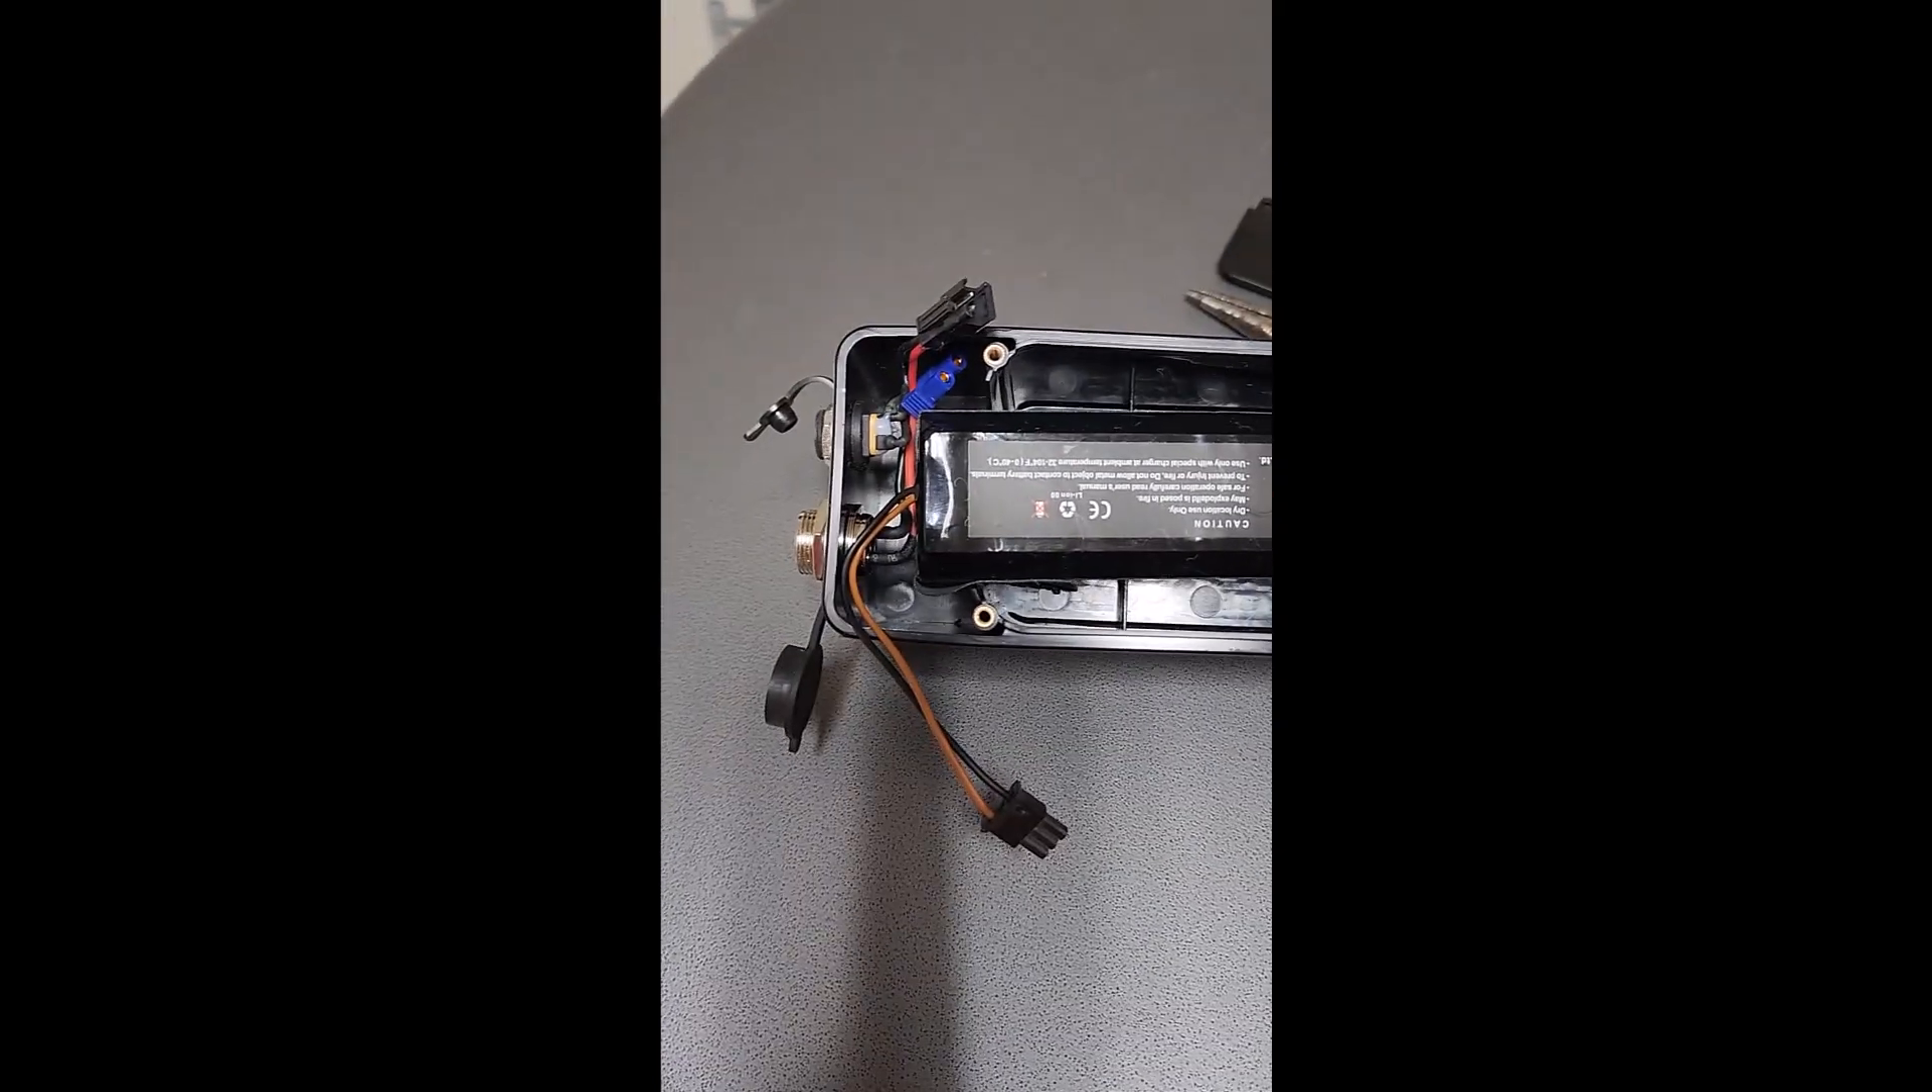So now I should be able to fit this battery in. It's completely inside the case.